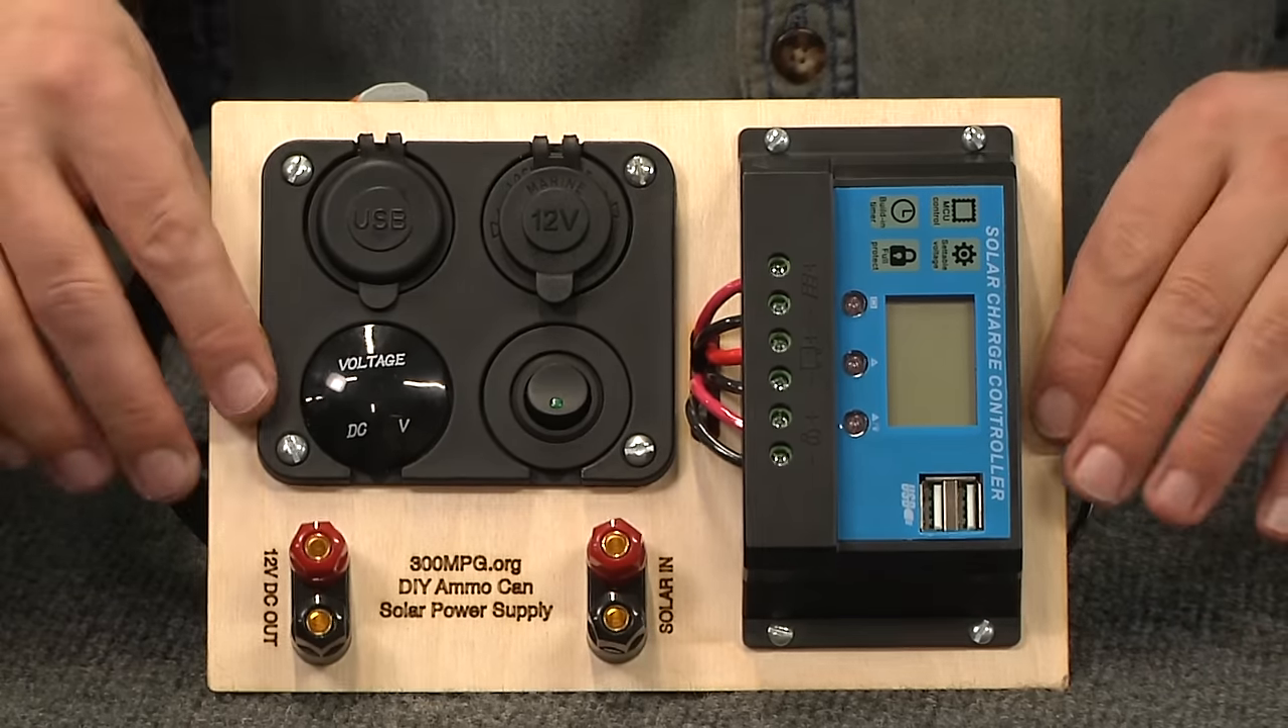The solar charge controller is mounted down, all the other components are mounted down.